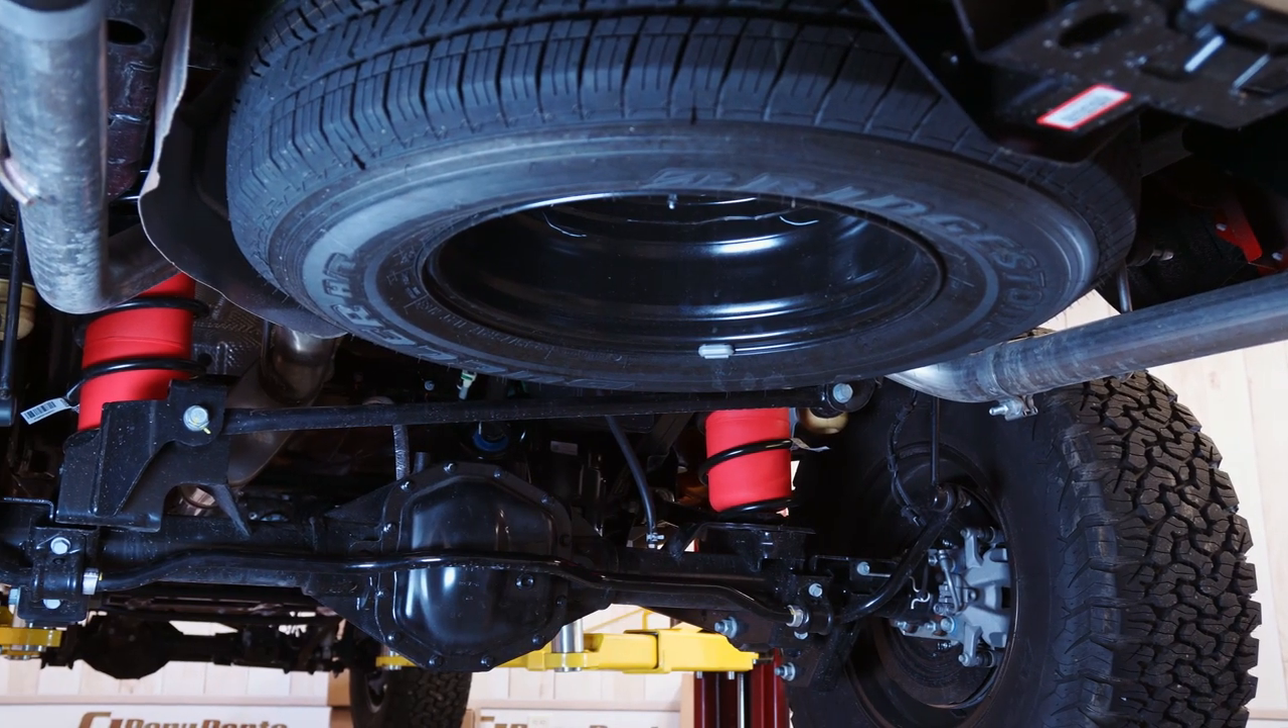All right guys so about an hour later we've installed these bags and everything is wired up and plumbed the way it needs to be.